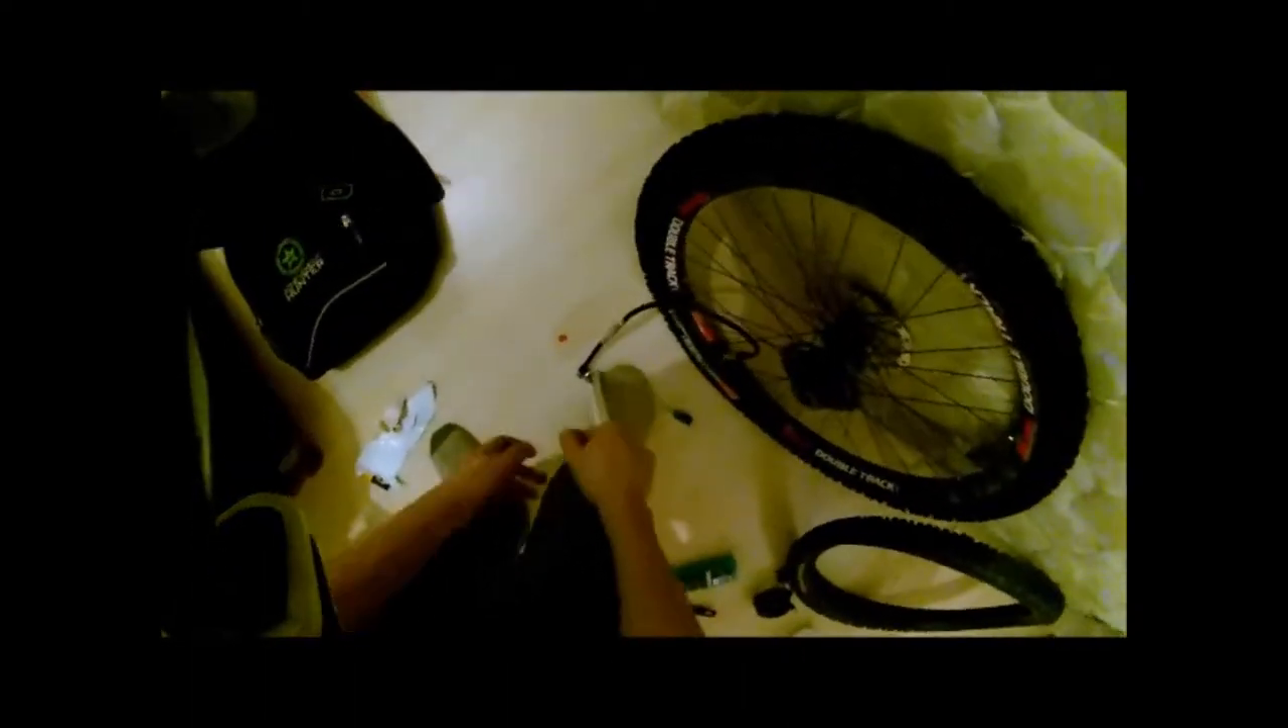Now you have one mounted tire.